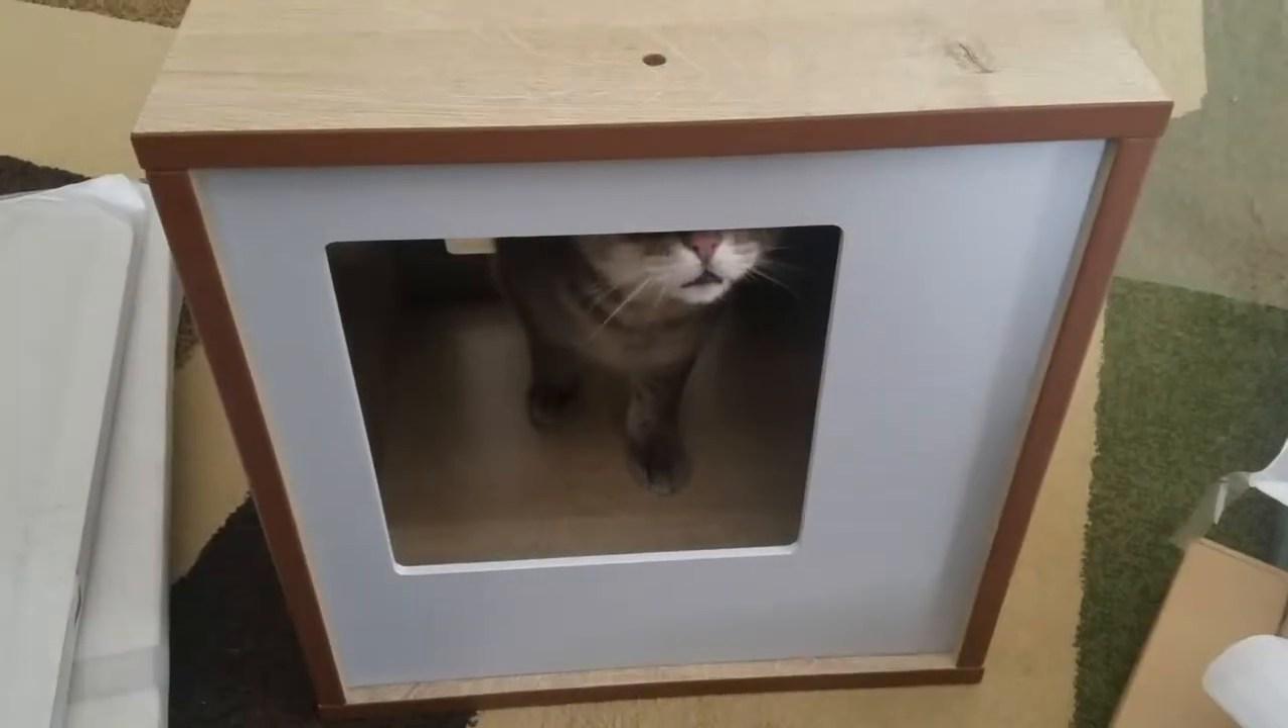I just got the cube put together.